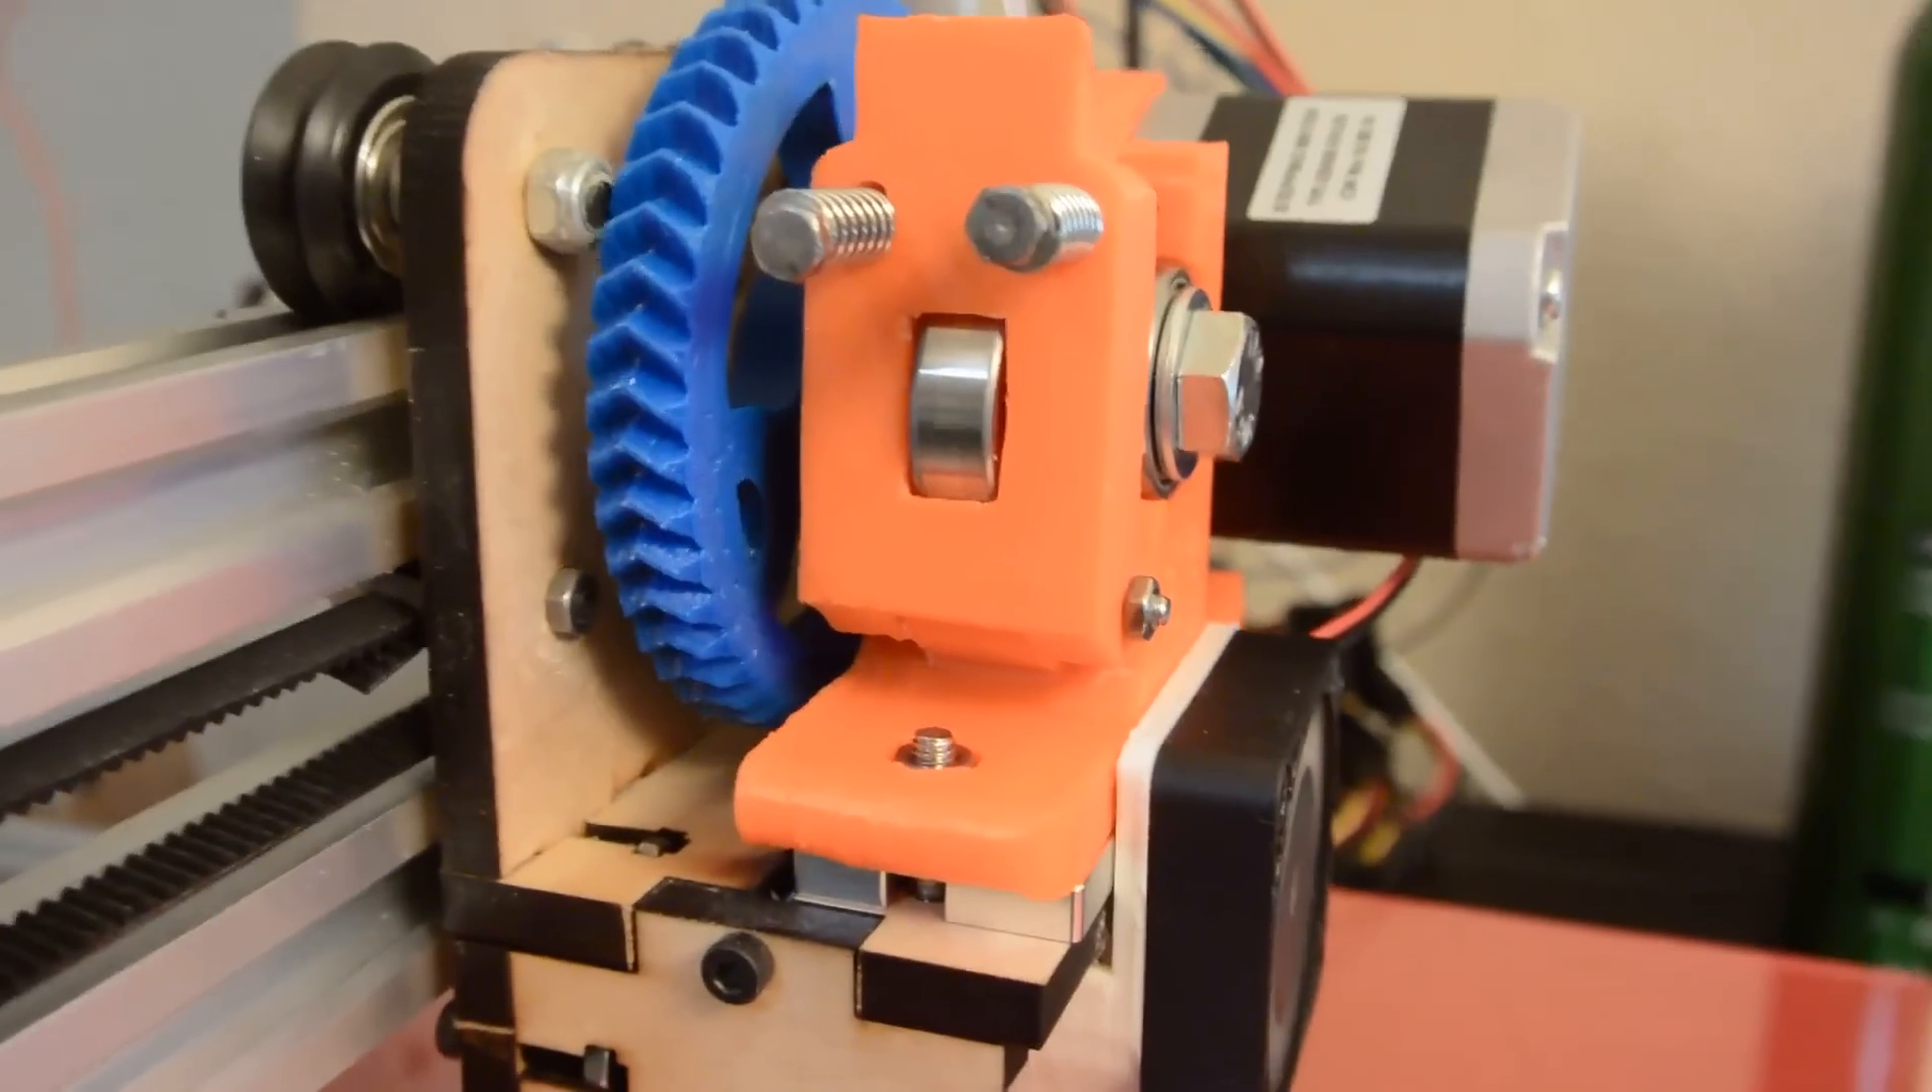You can see that I now have this blue gear, blue large gear instead of the orange gear we were using earlier.